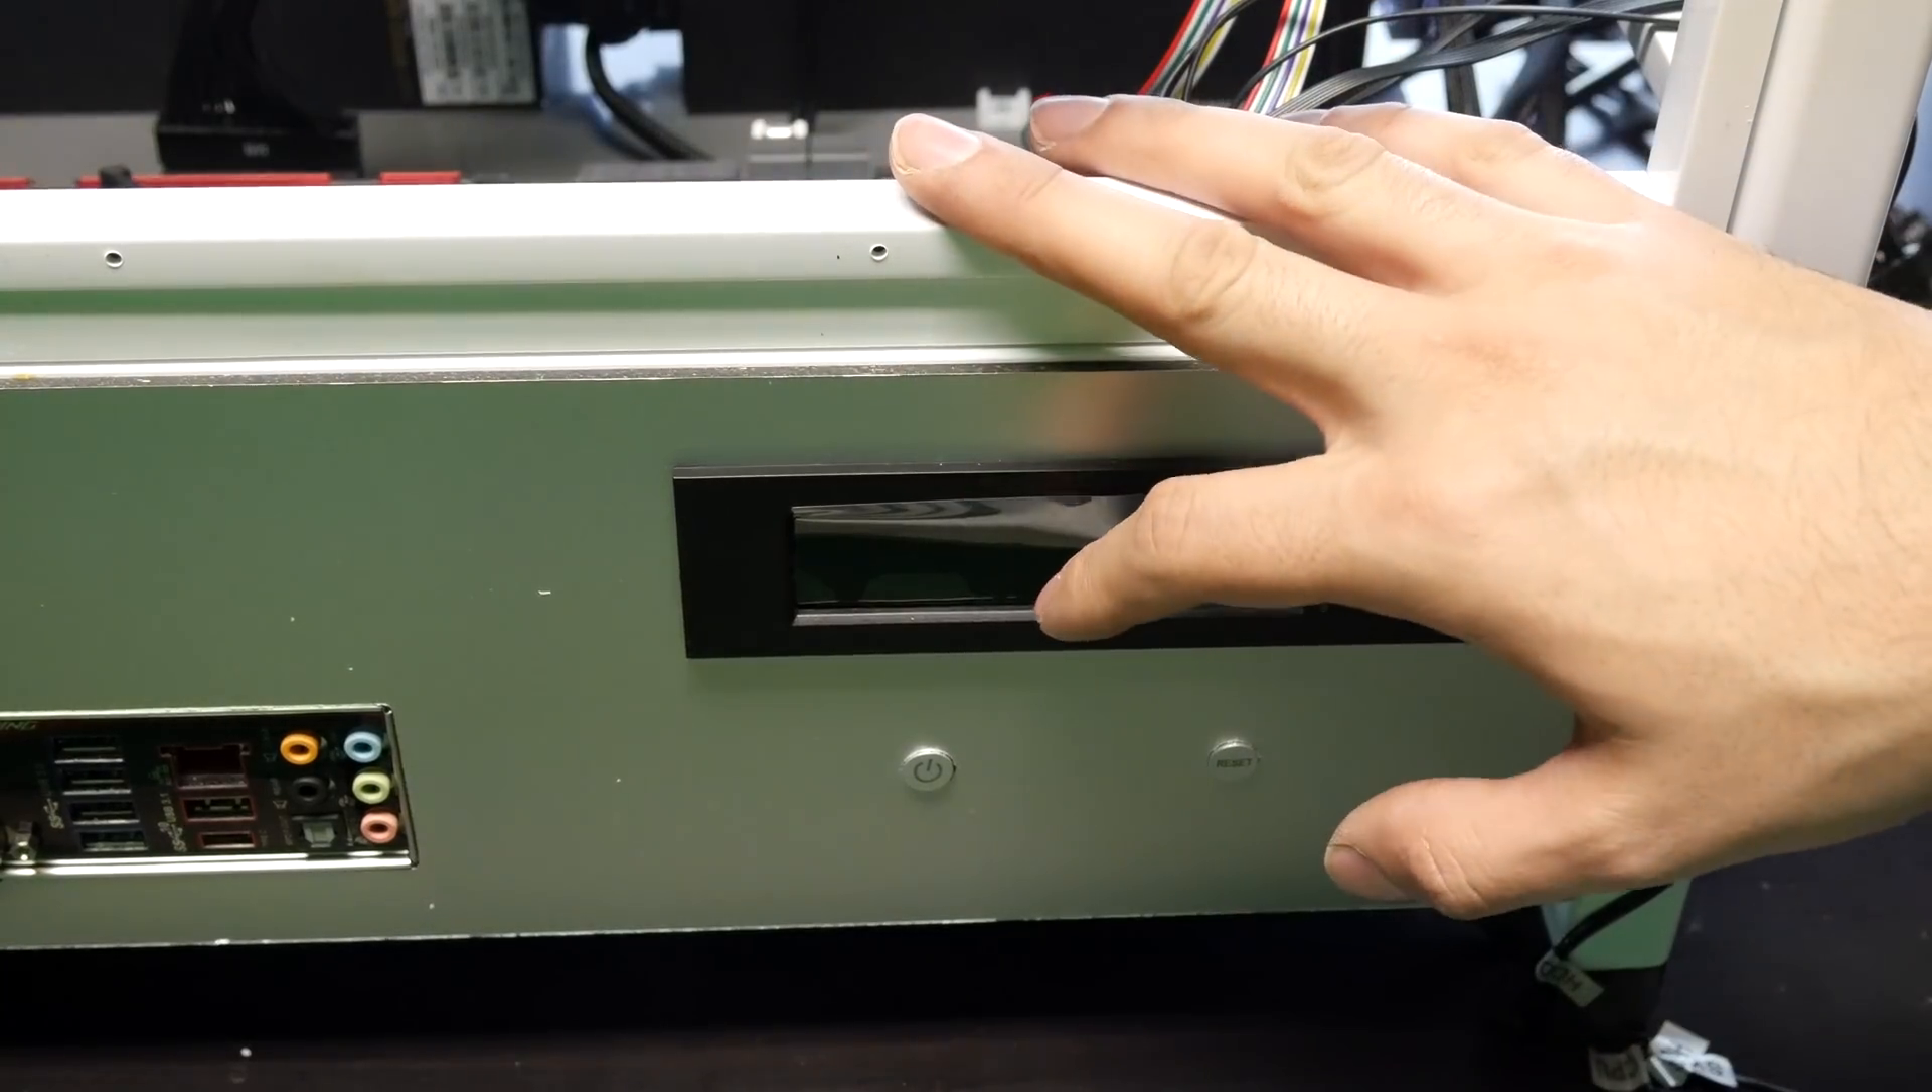This is how it looks like after I installed the front panel.